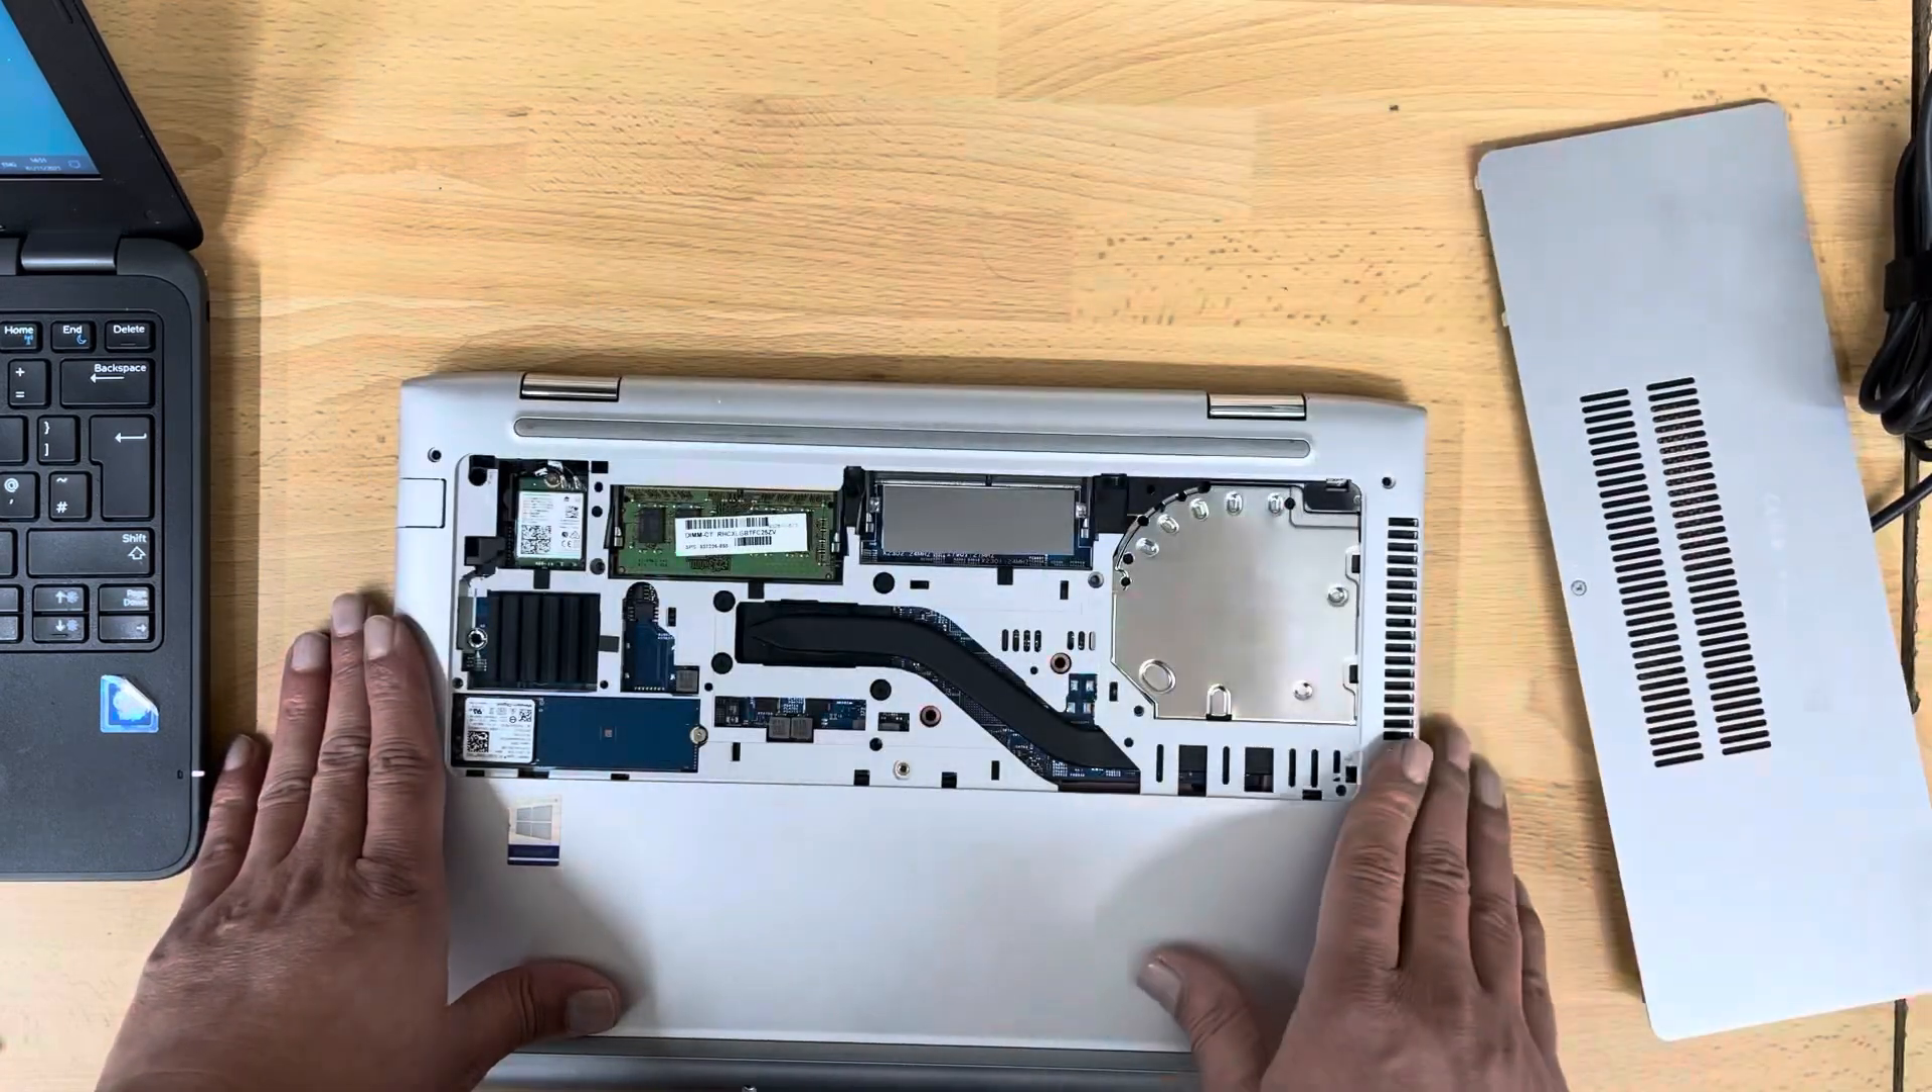I already removed the service door.